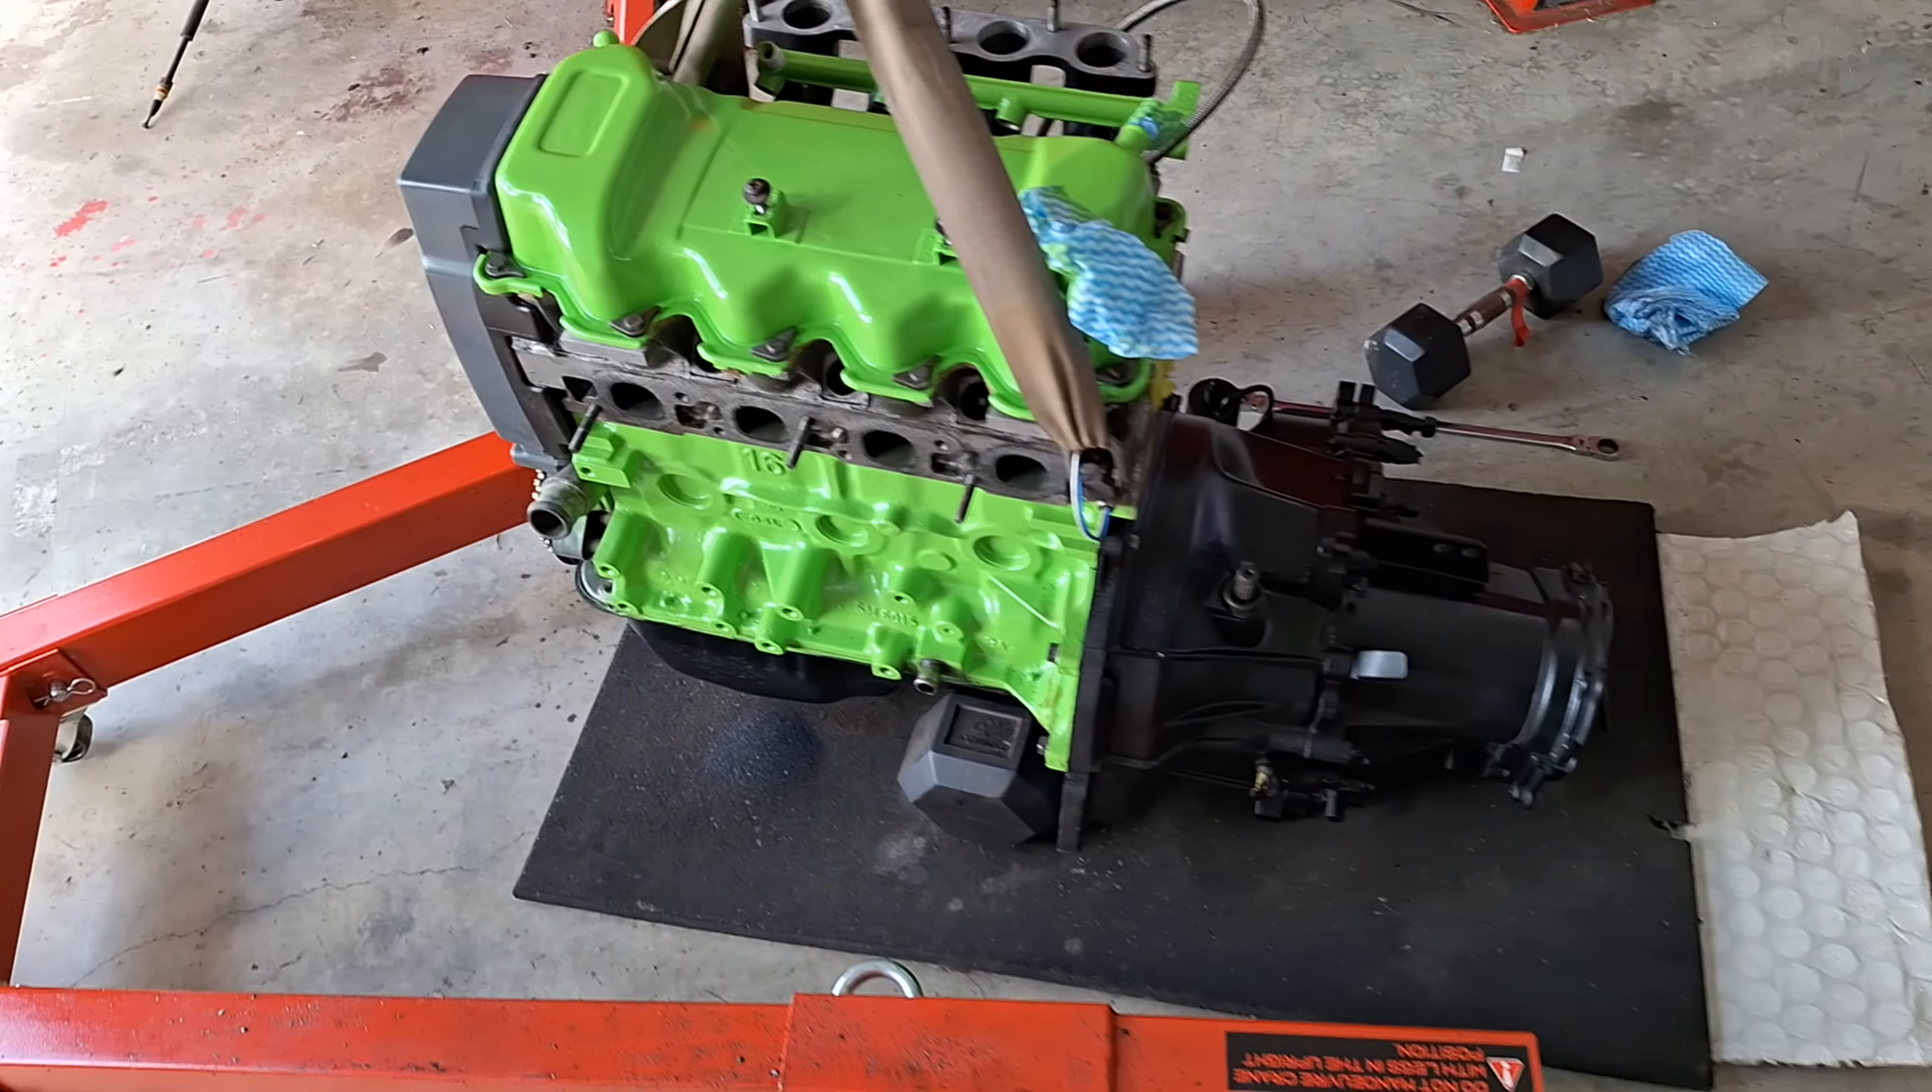All right so the gearbox is on now all attached looks nice.